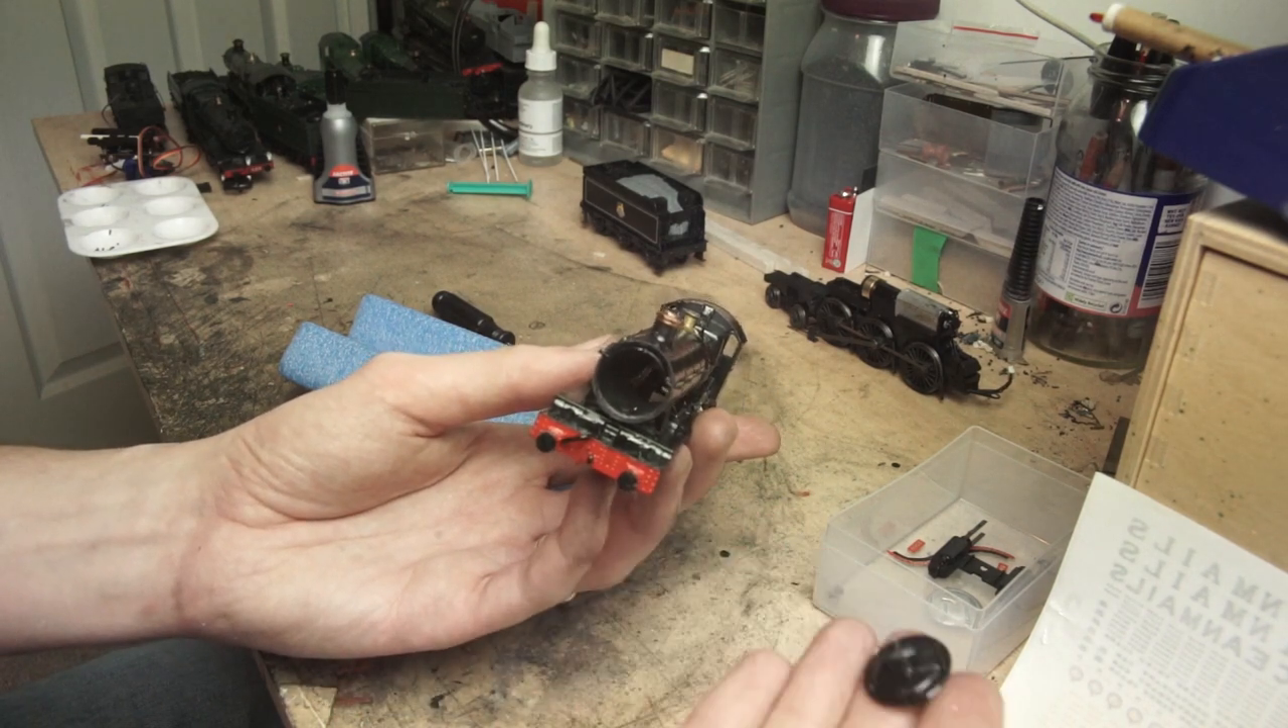On the body I popped the smokebox door off and I didn't attach the new one yet I'll do that later.